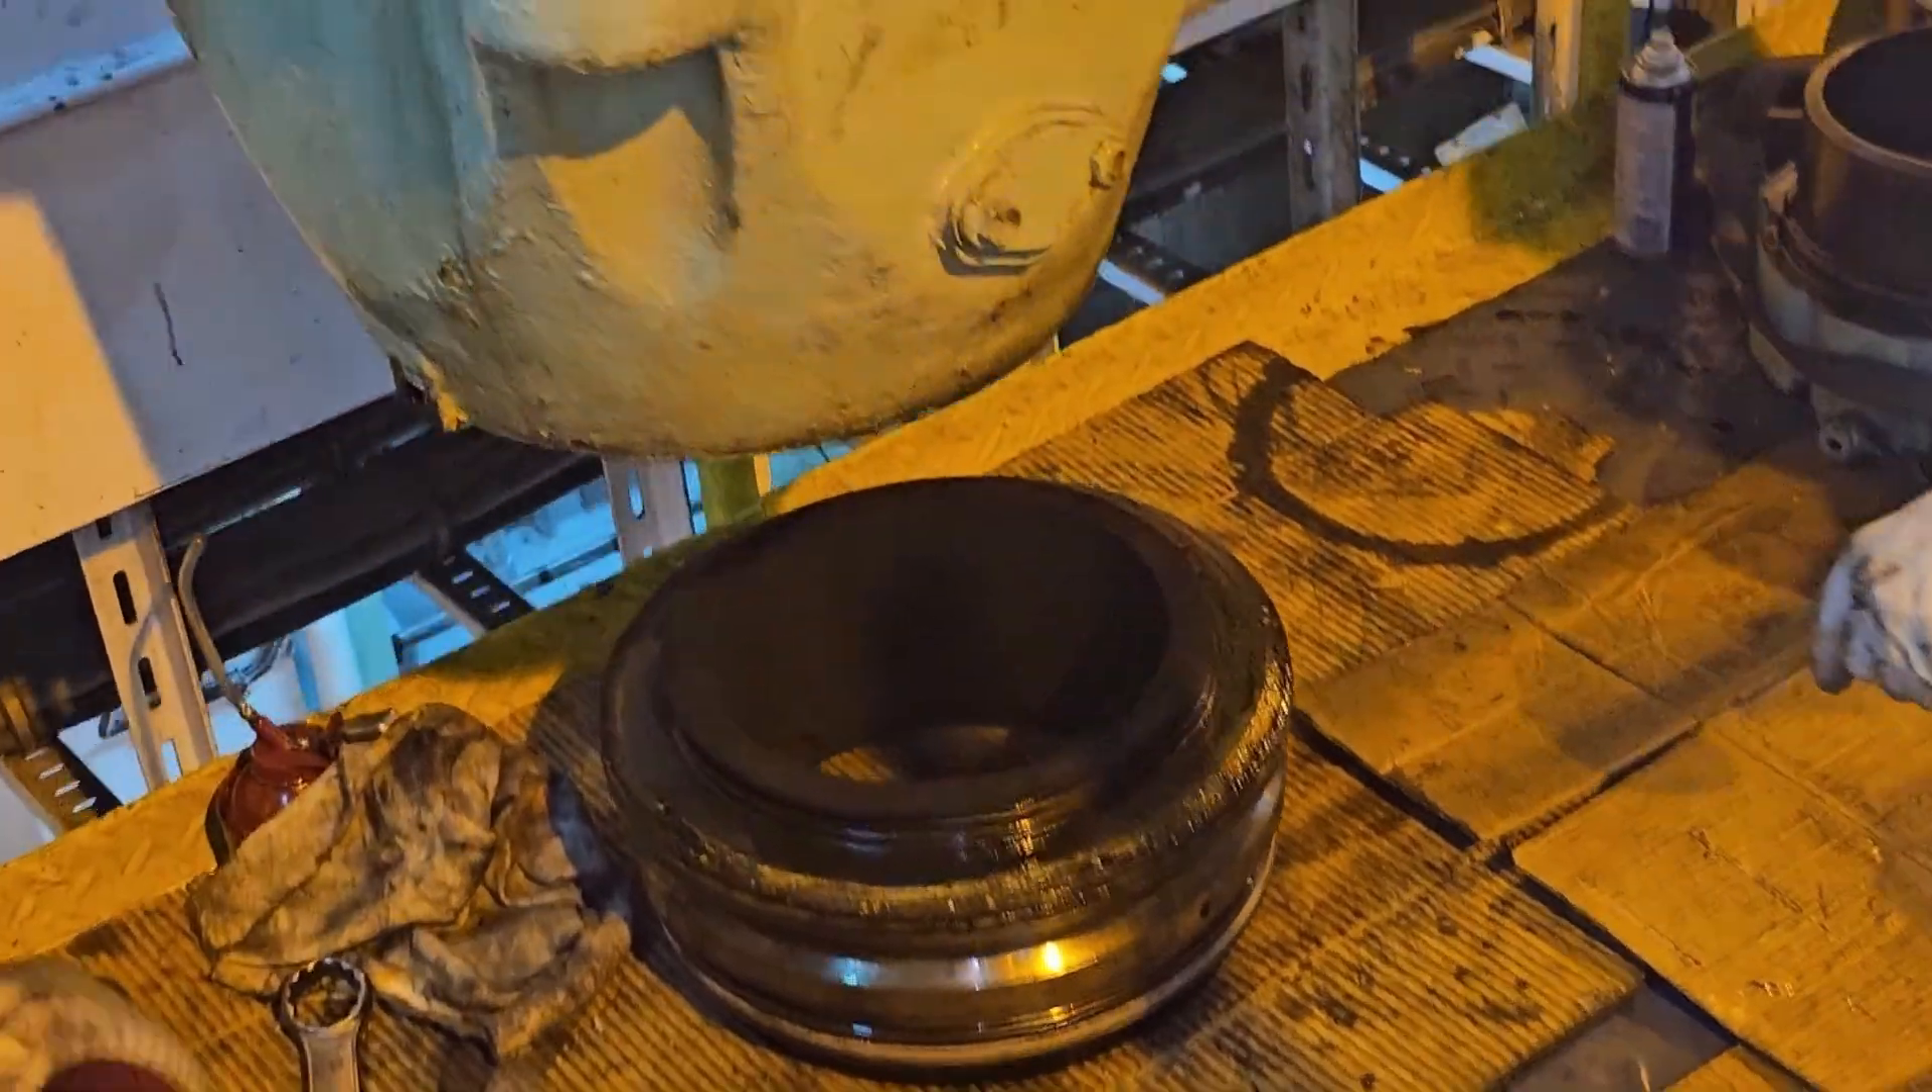The exhaust valve seat is already out.